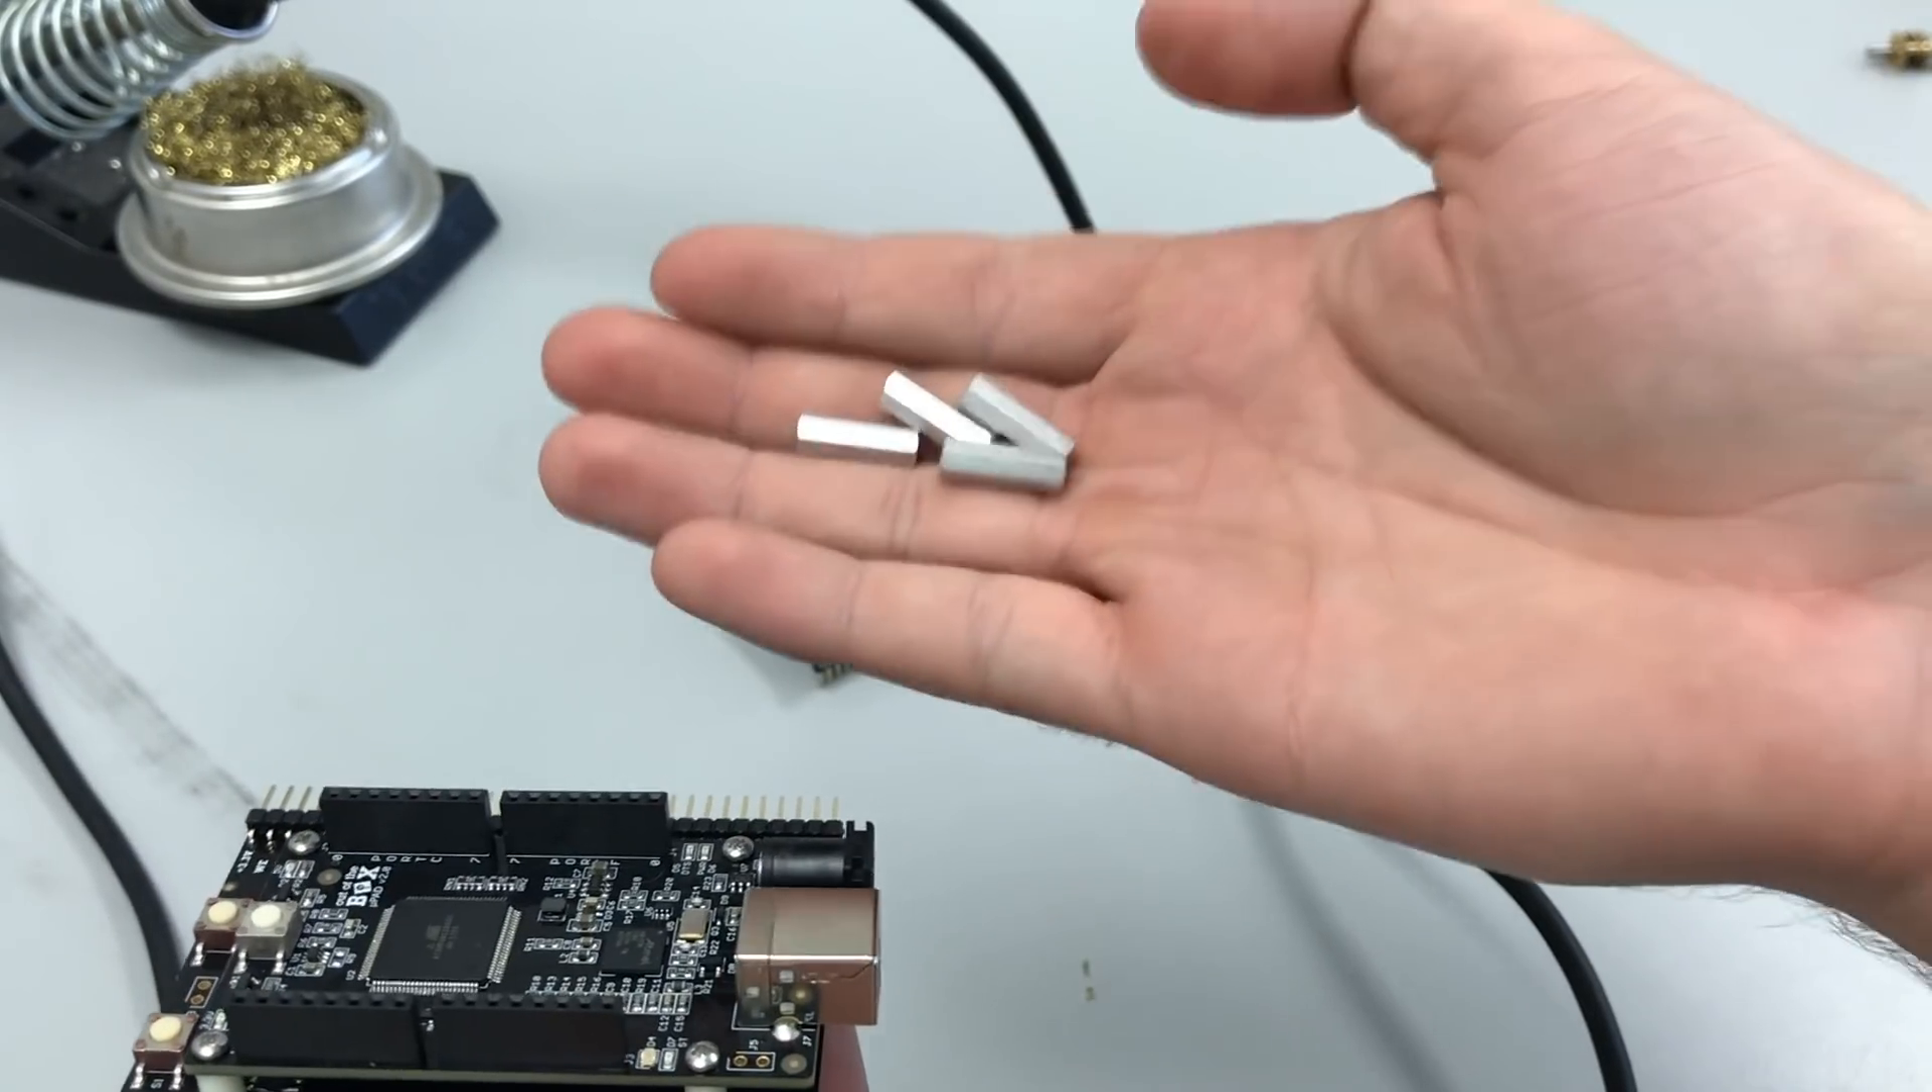So the only thing we need to add now is these four standoffs.